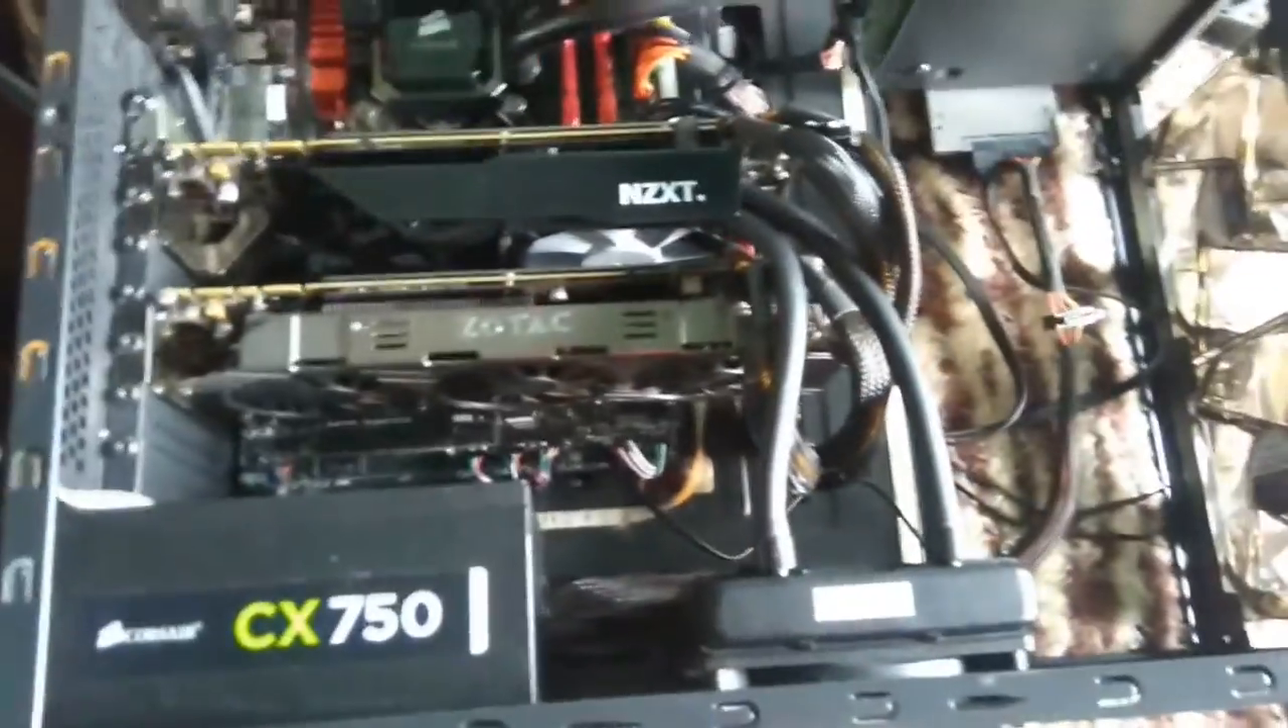Então galera, voltando aqui né, como vocês já podem ver, já tá tudo pronto, montadinho né, aqui ó, já tá o NZXT, aqui ó, aqui a placa de baixo.